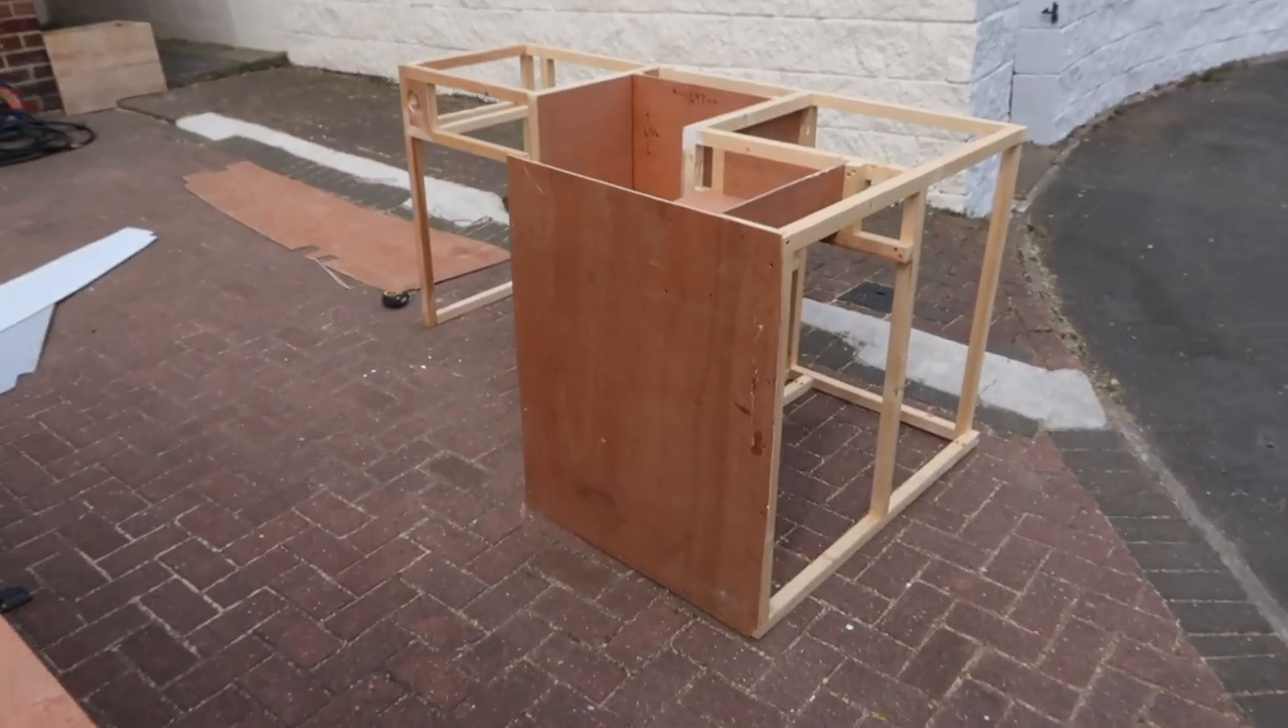All right guys just finished making the carcass for the kitchen so I'm gonna run through this with you now.